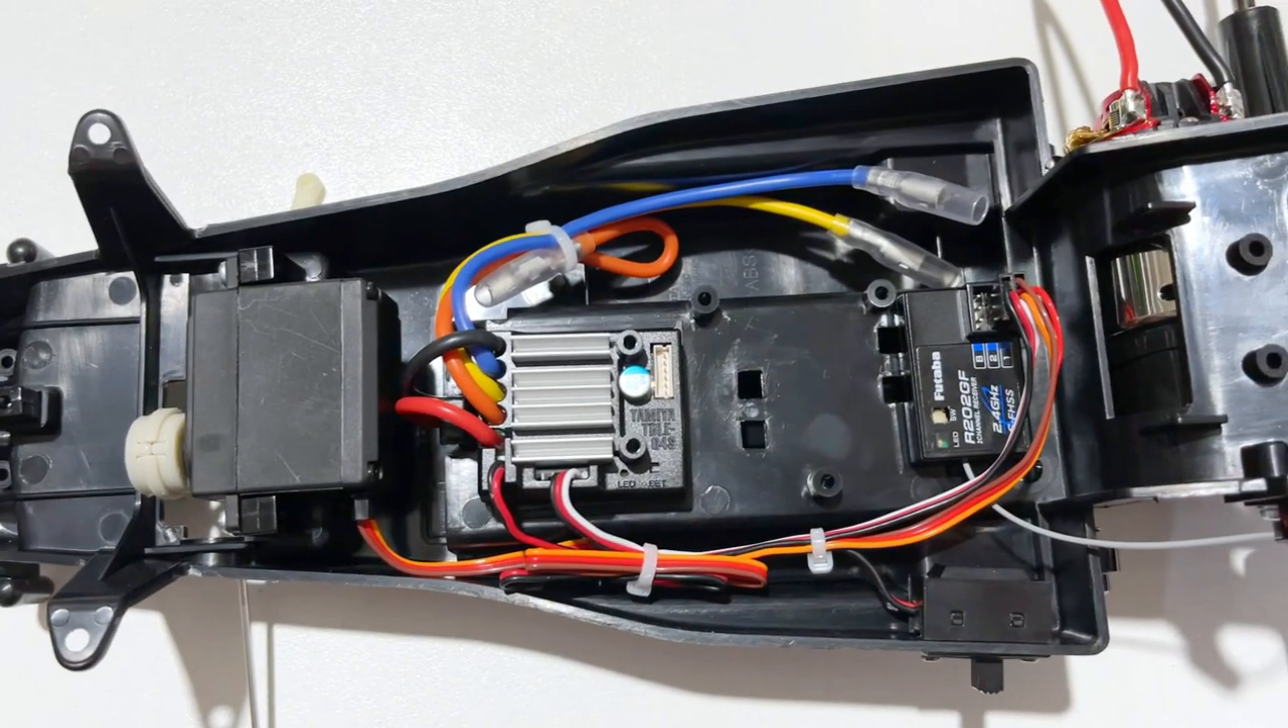Now I've gone and got the servo all fitted in and straight onto the electrics.